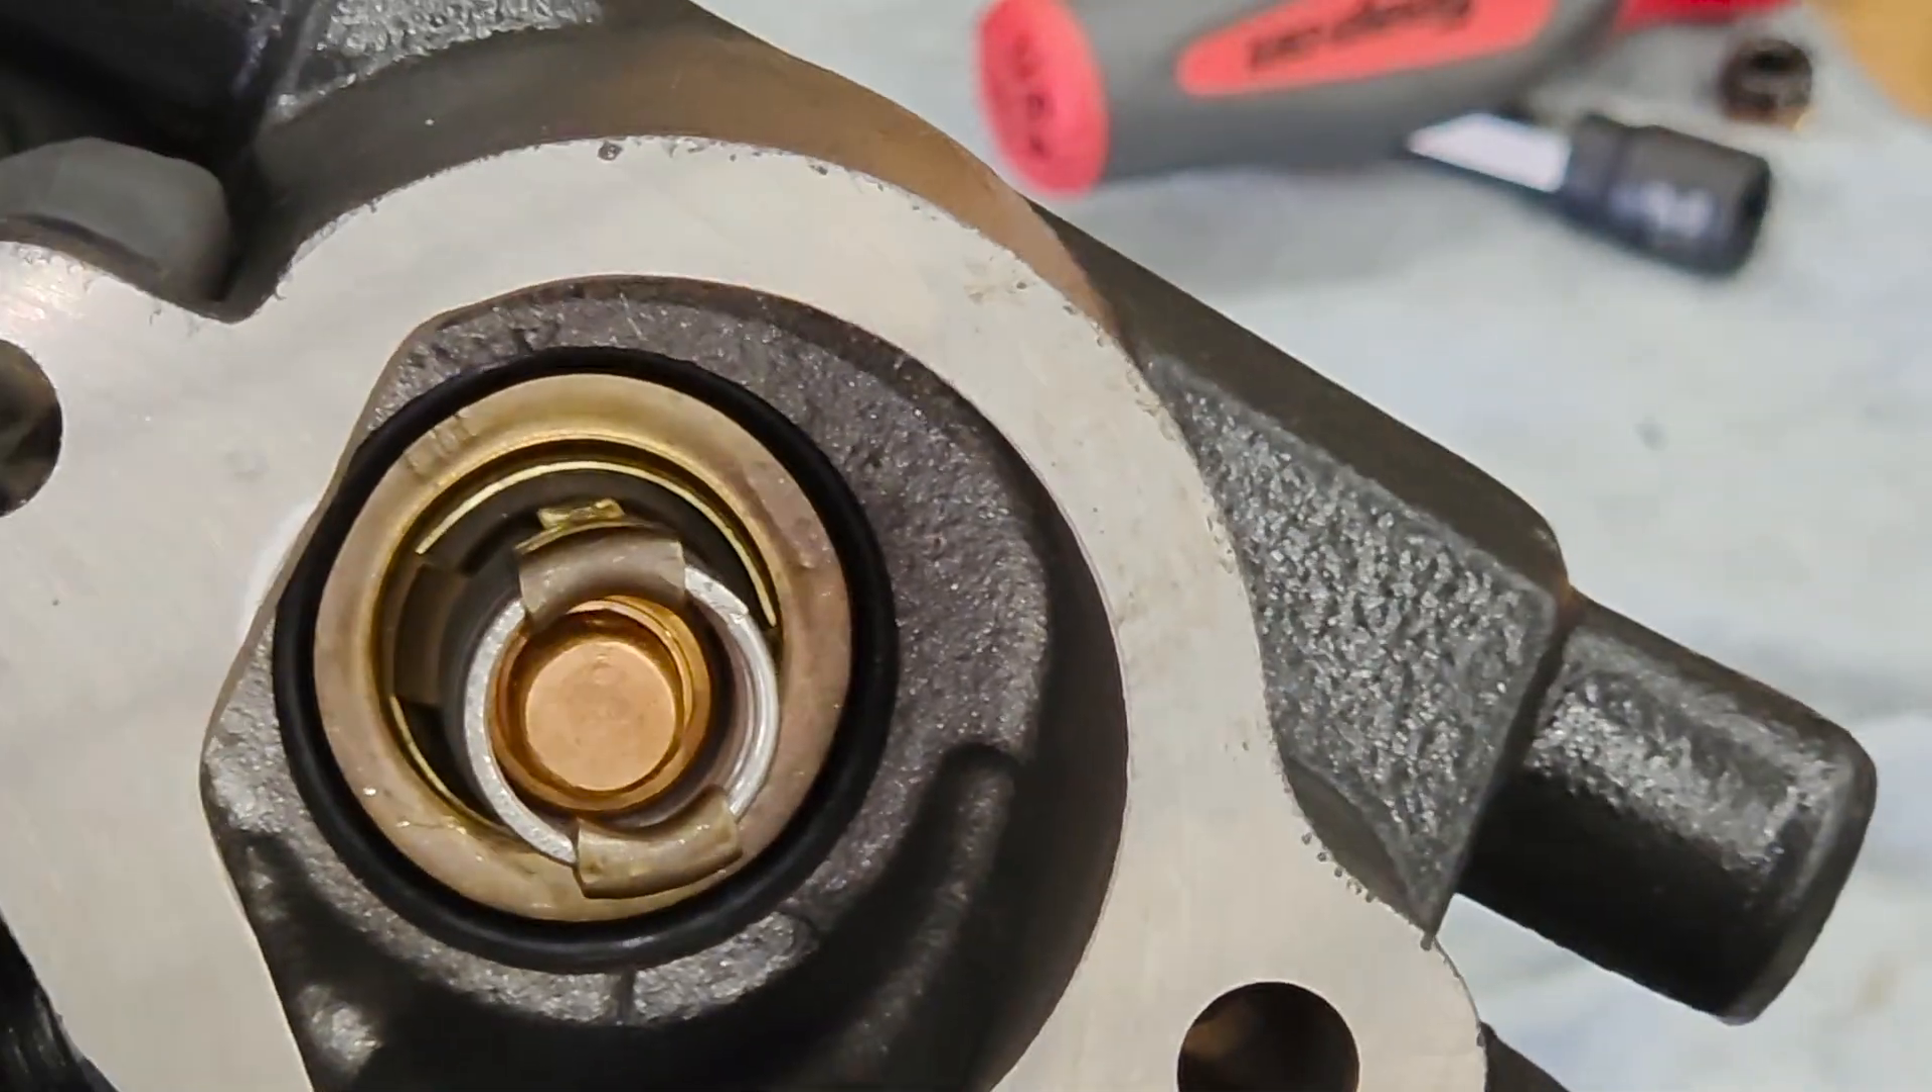Okay, so there's the O -ring in the groove at the very bottom.